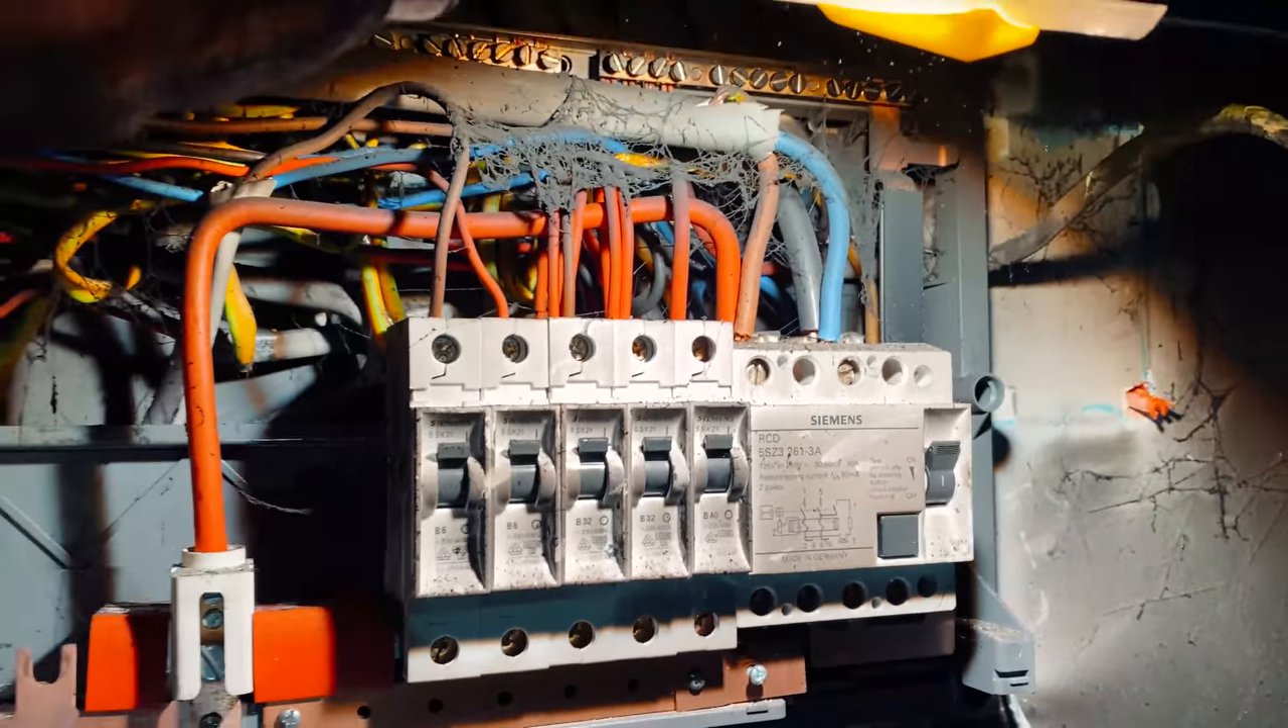So, consumer unit cover is off.